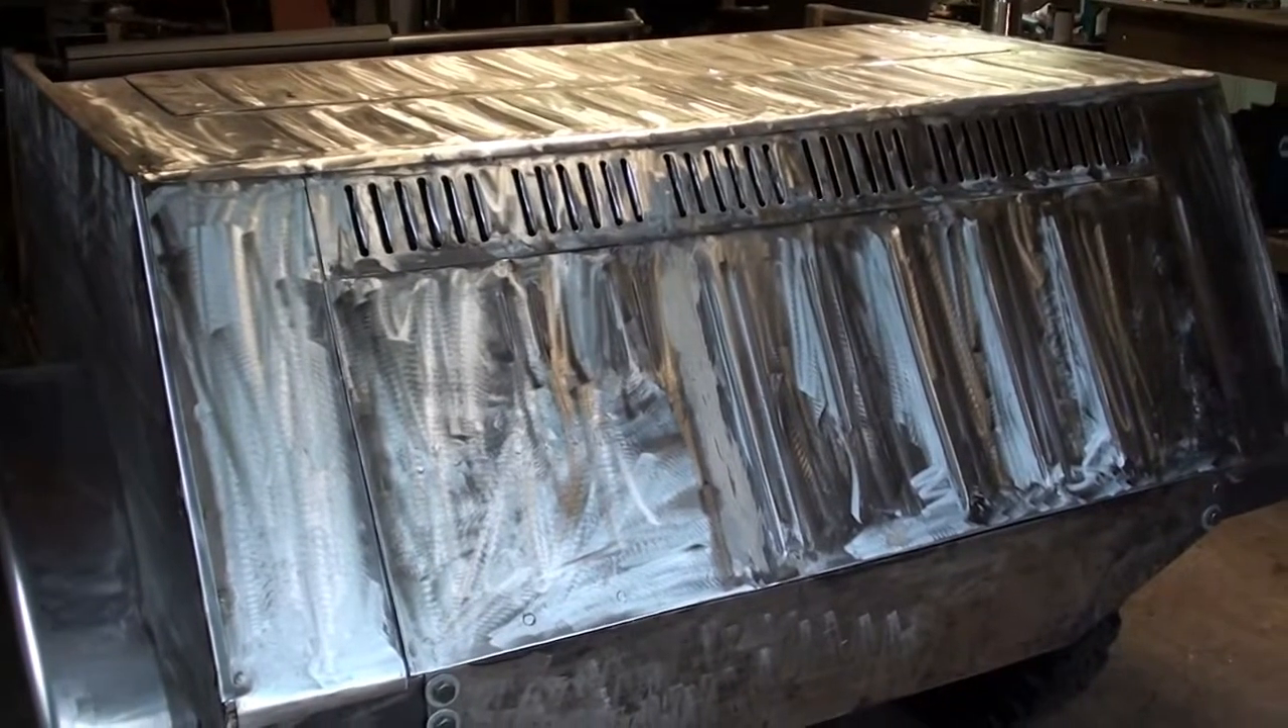Okay so there's the back end all finished with the vent still need to weld the hinge on for the hatch for the engine compartment.